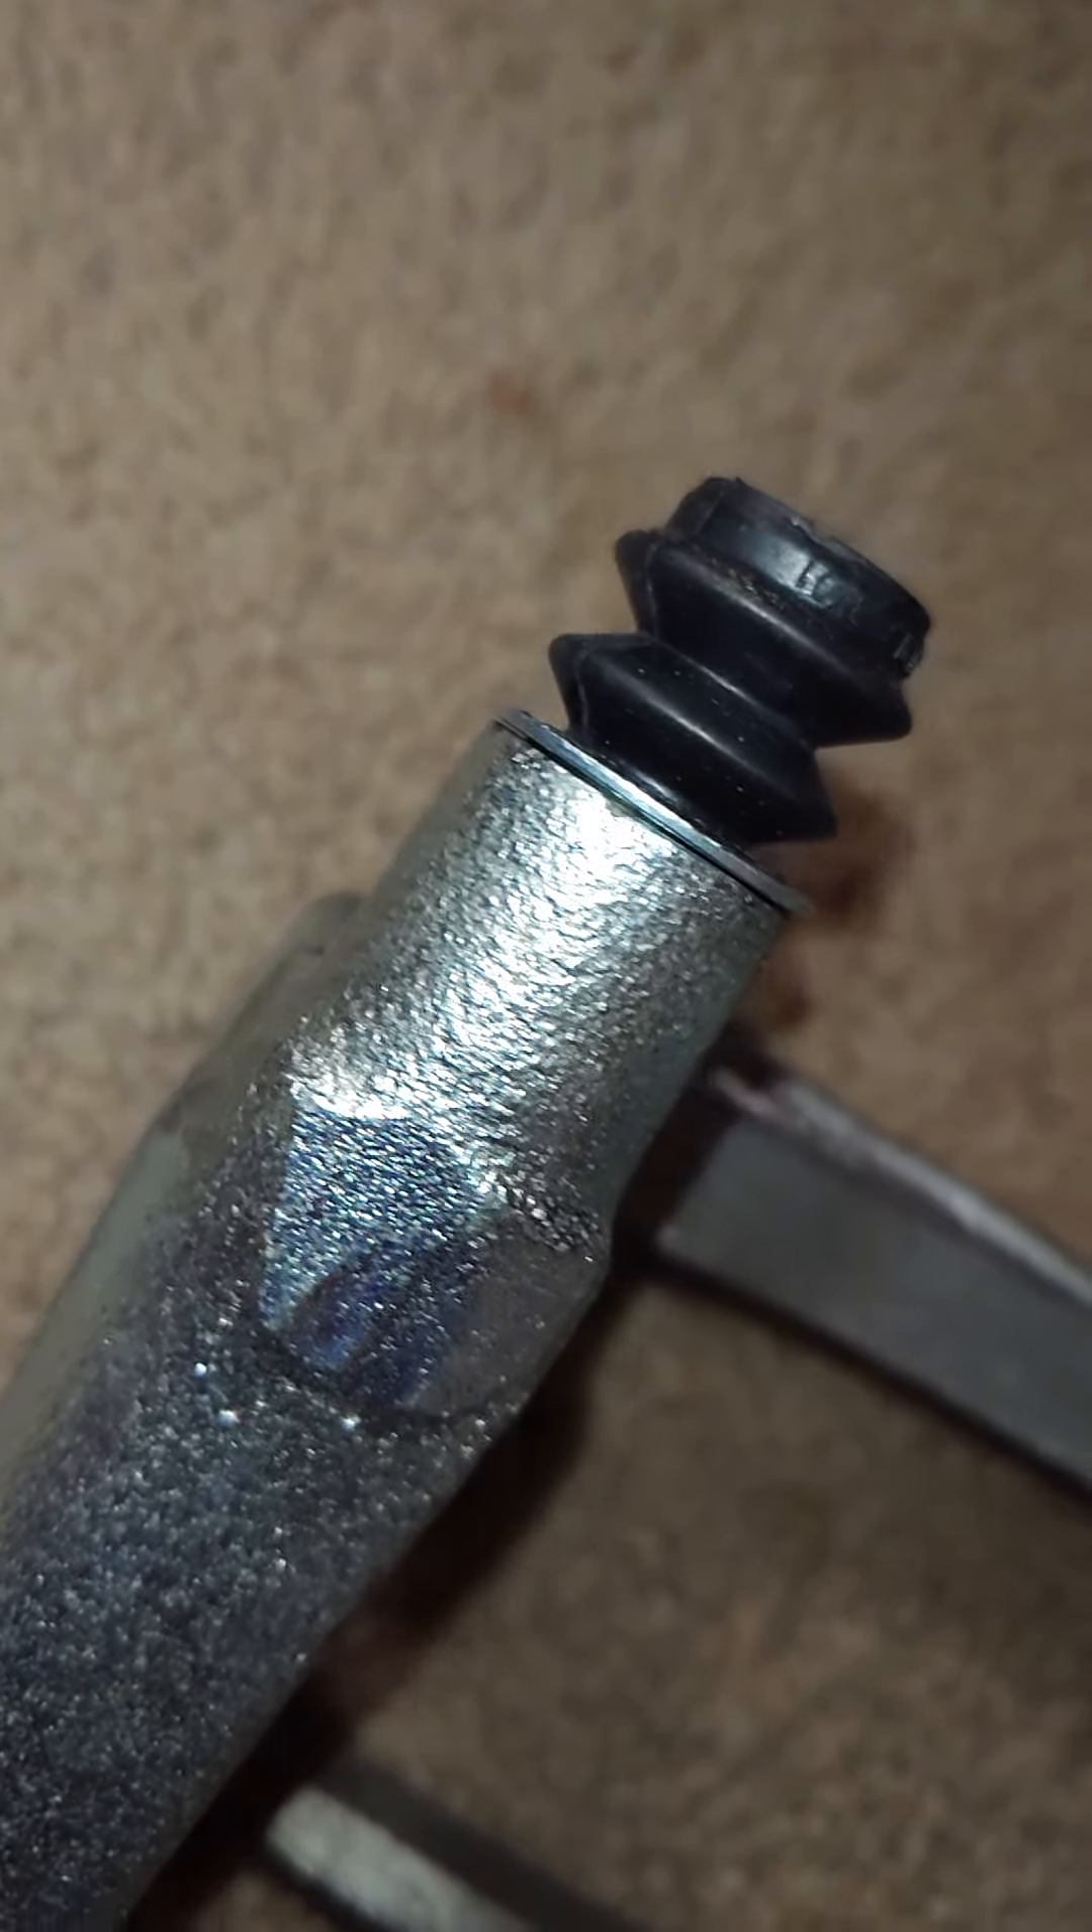So, as seen right here, we have the caliper sliding pin boot put in. I'd say it's pretty uniform around.